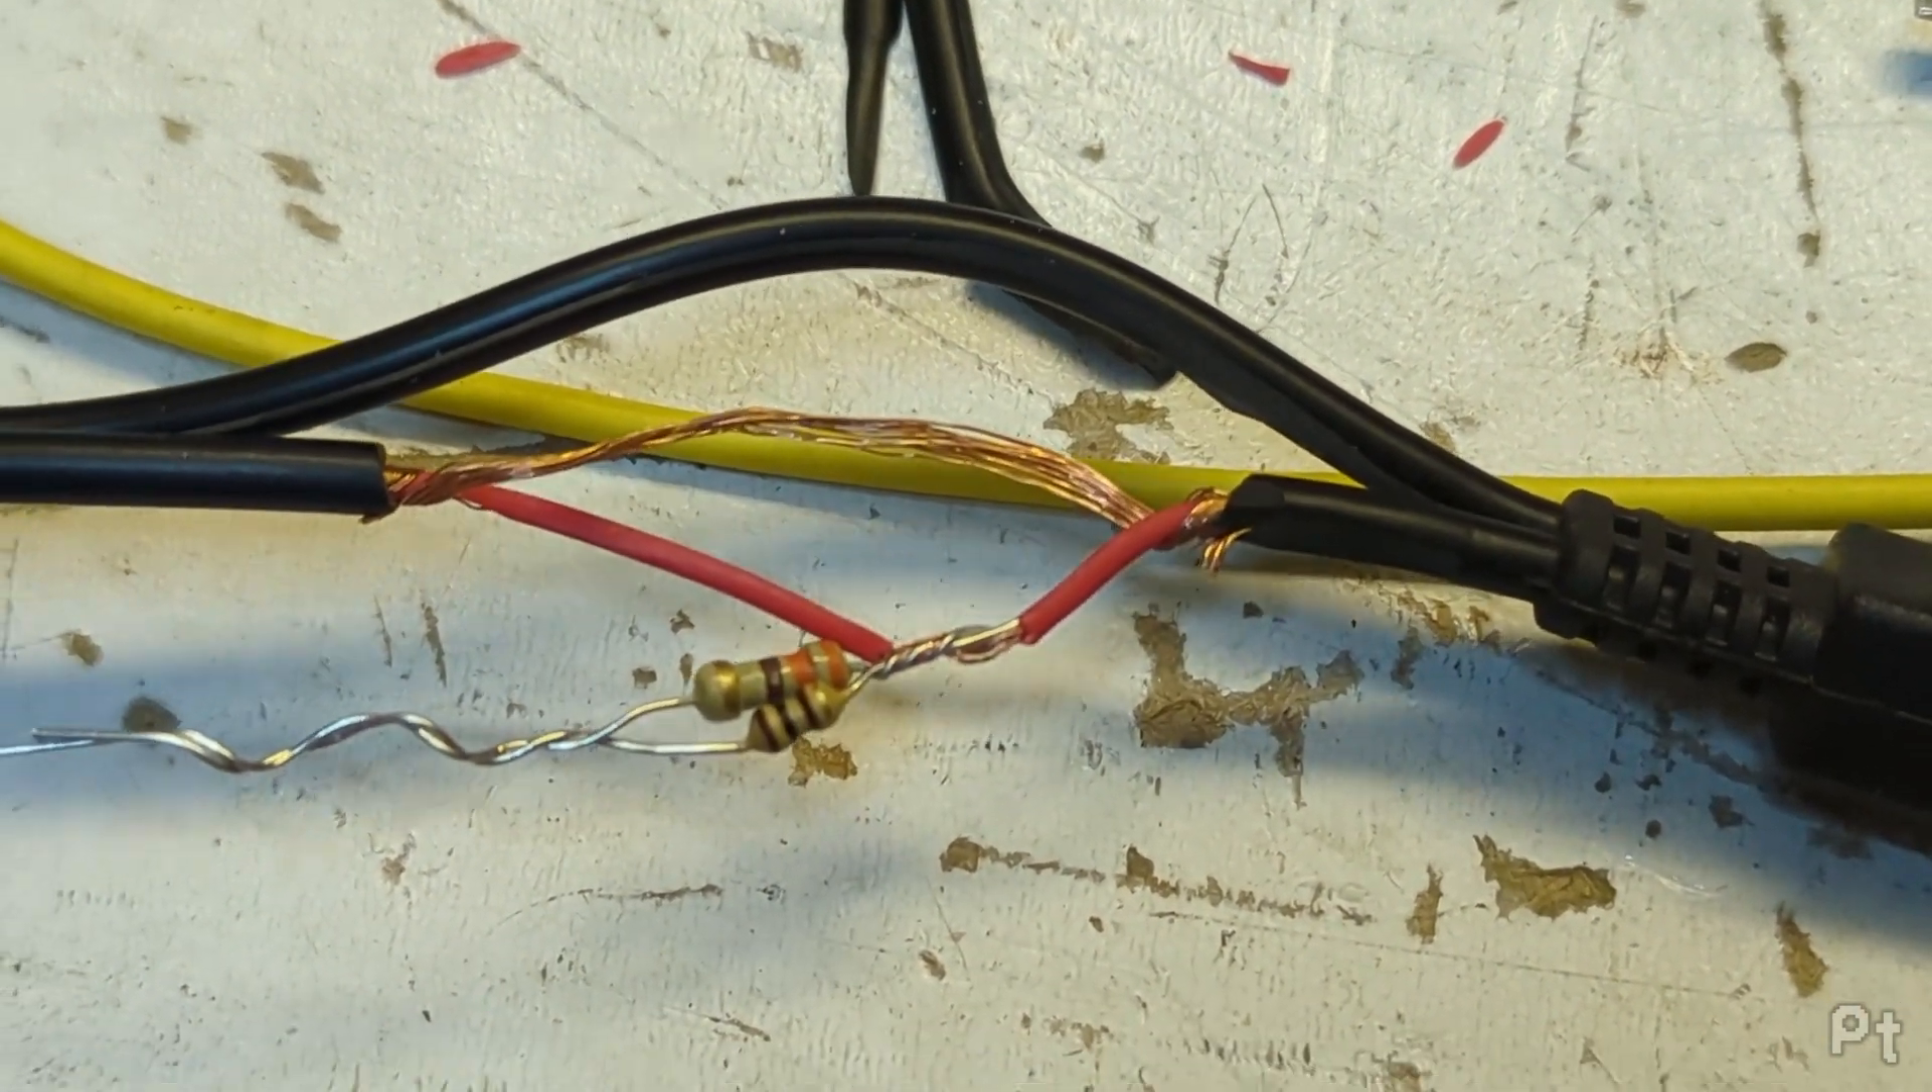I ended up pulling a little bit of insulation back, a little bit more, and I've twisted the resistors around this wire, the little piece that I exposed.